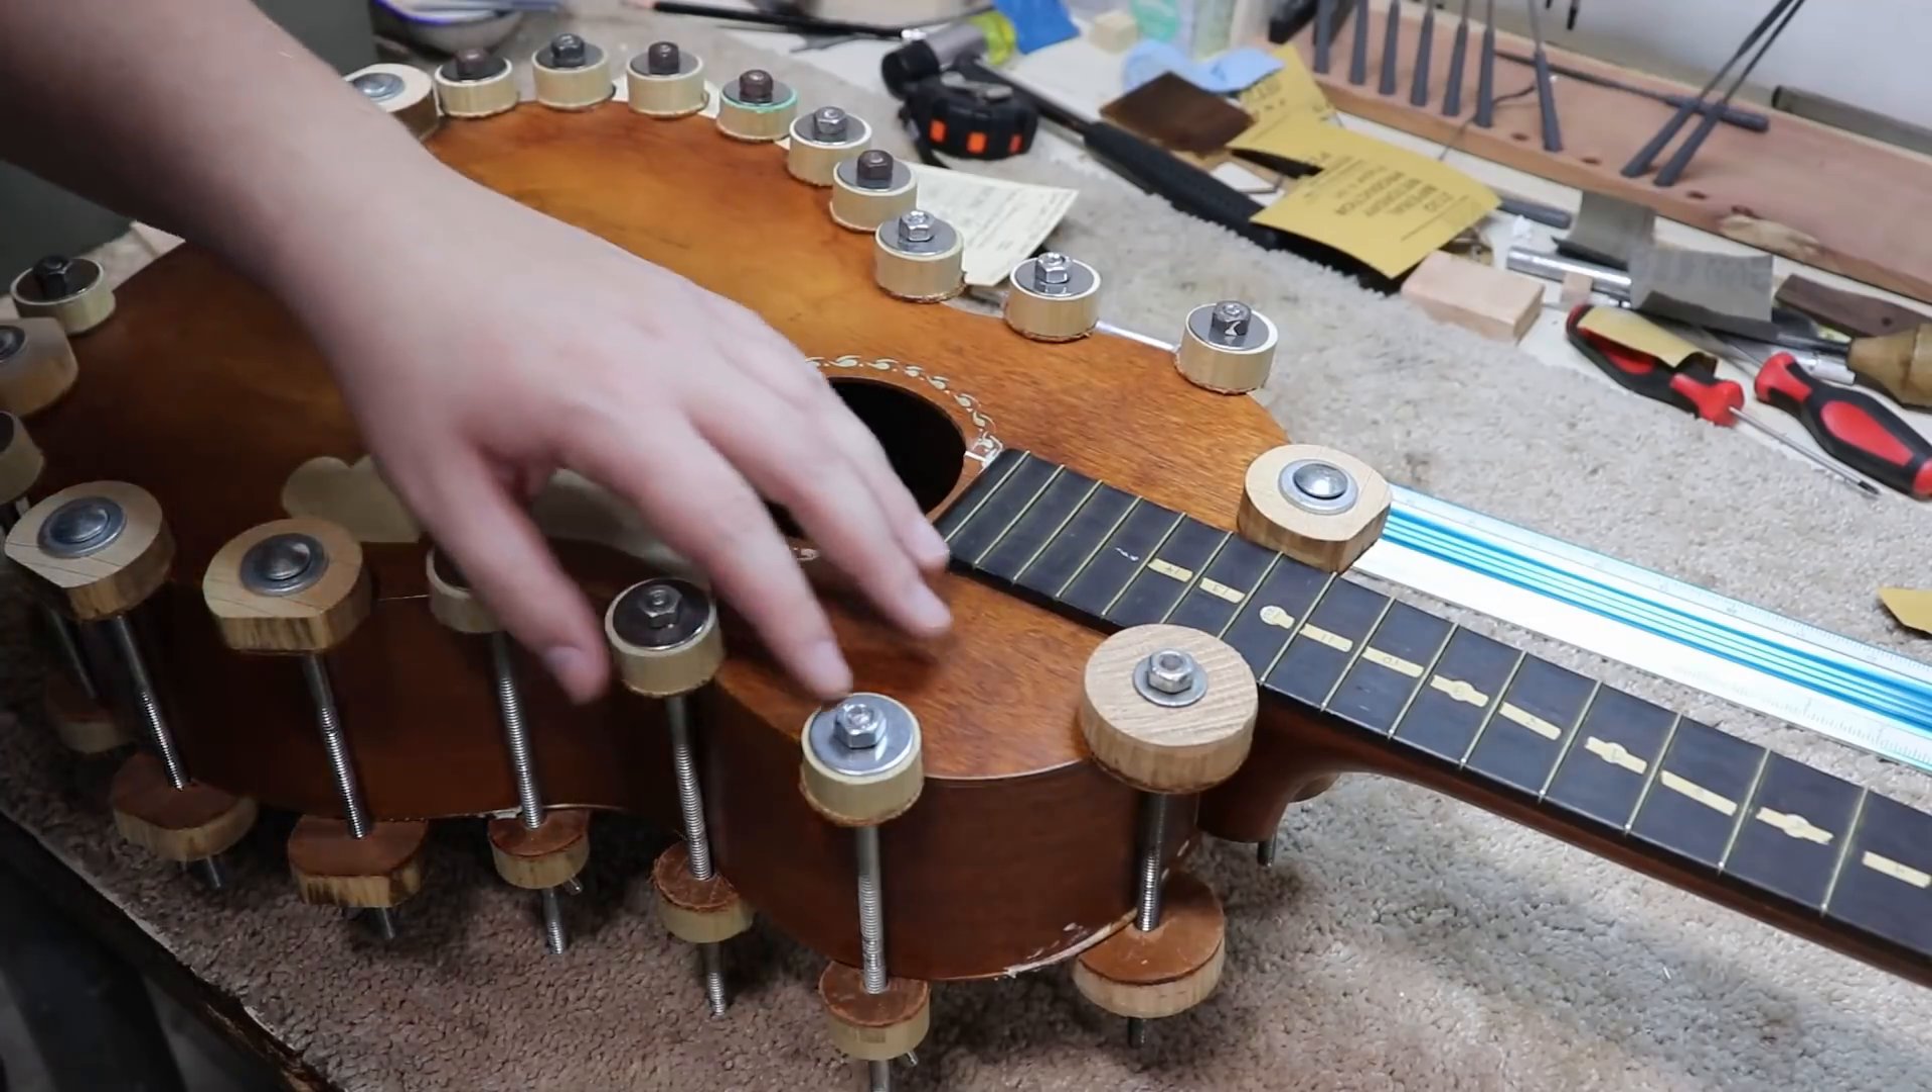All right I got all the clamps on the backs all clamped up and I checked the angle and we still clear the saddle so we should be good to let this dry.